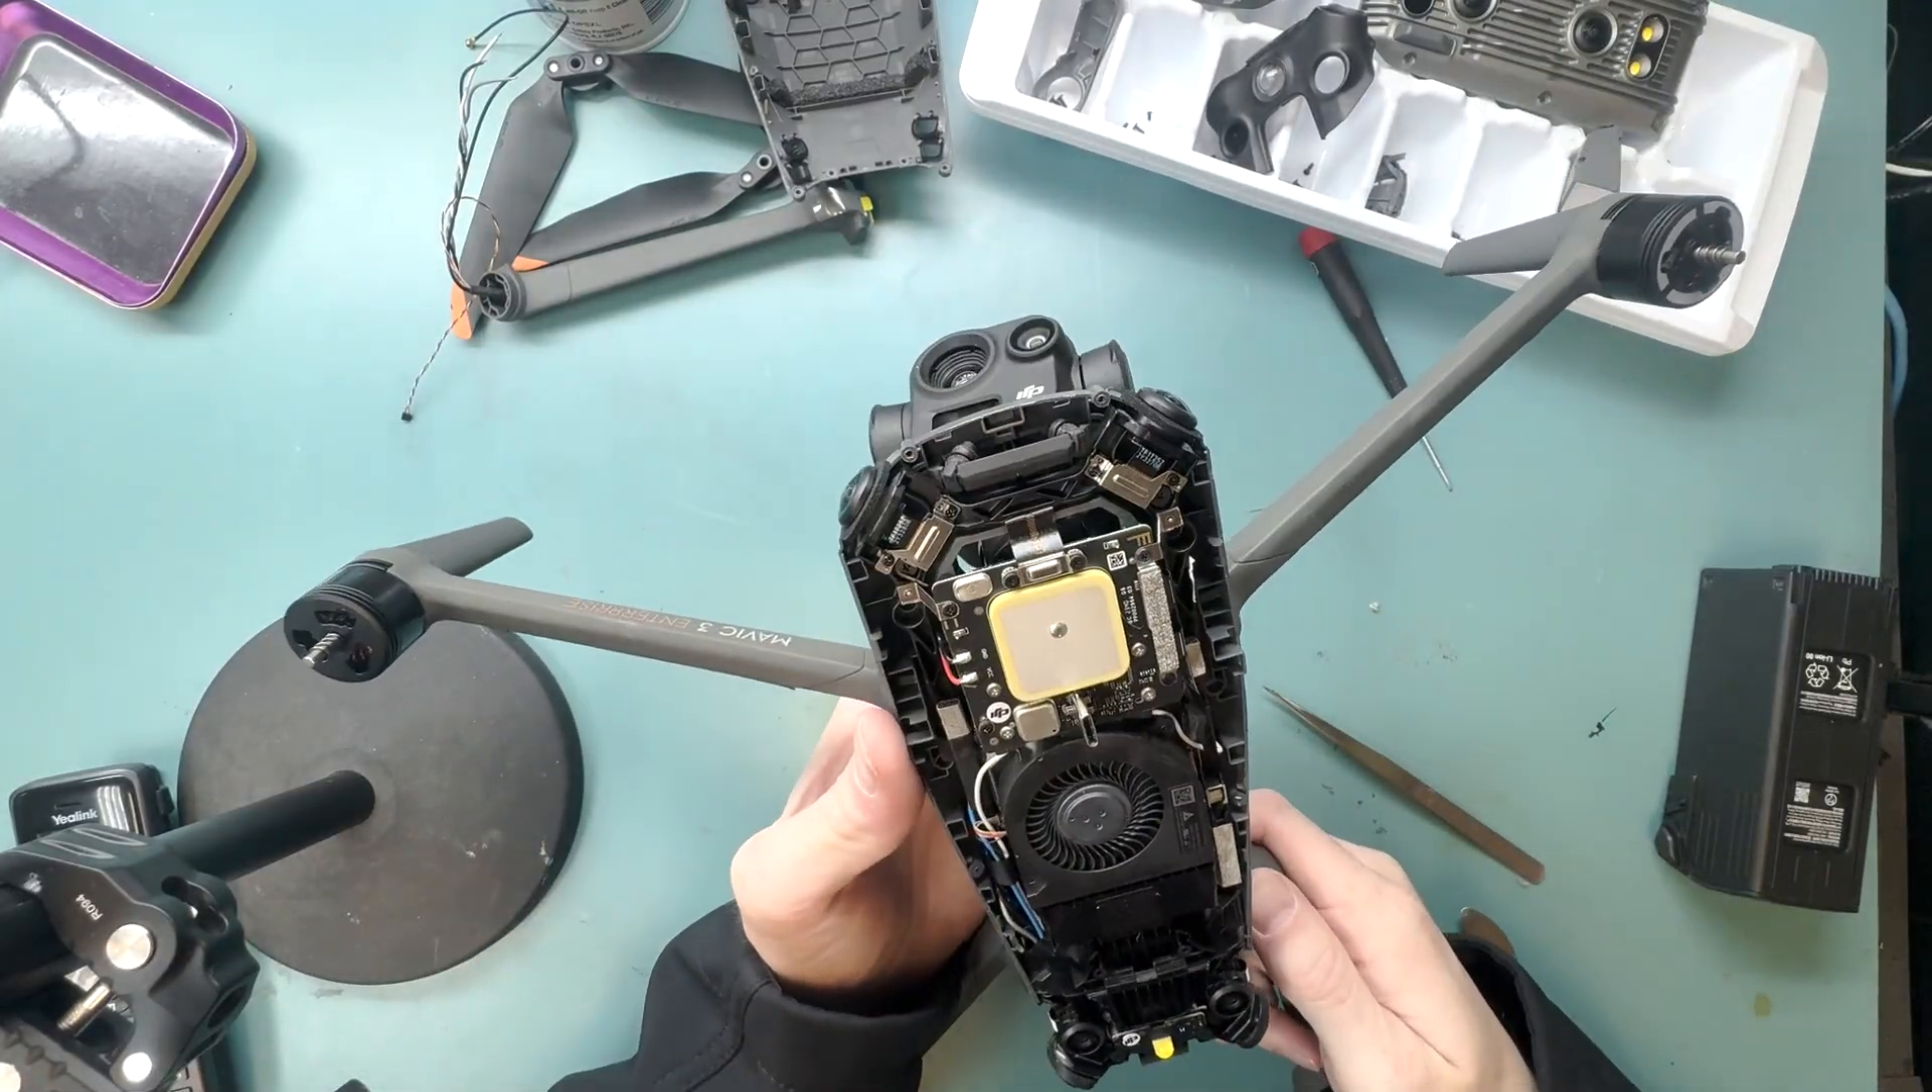Perfect! We got the outer shell off.